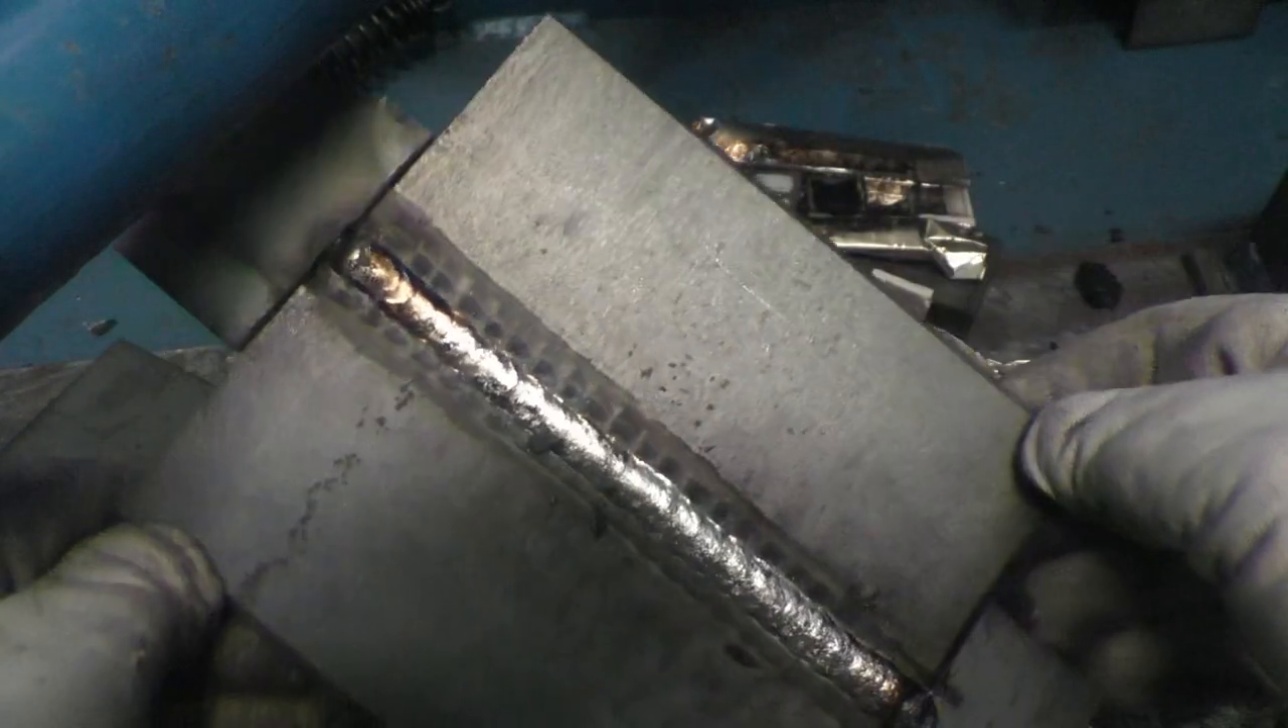So again, that is the finished weld on that vertical right there. That's the finished weld. Nice and gold color all the way down through. Just a perfect bead.